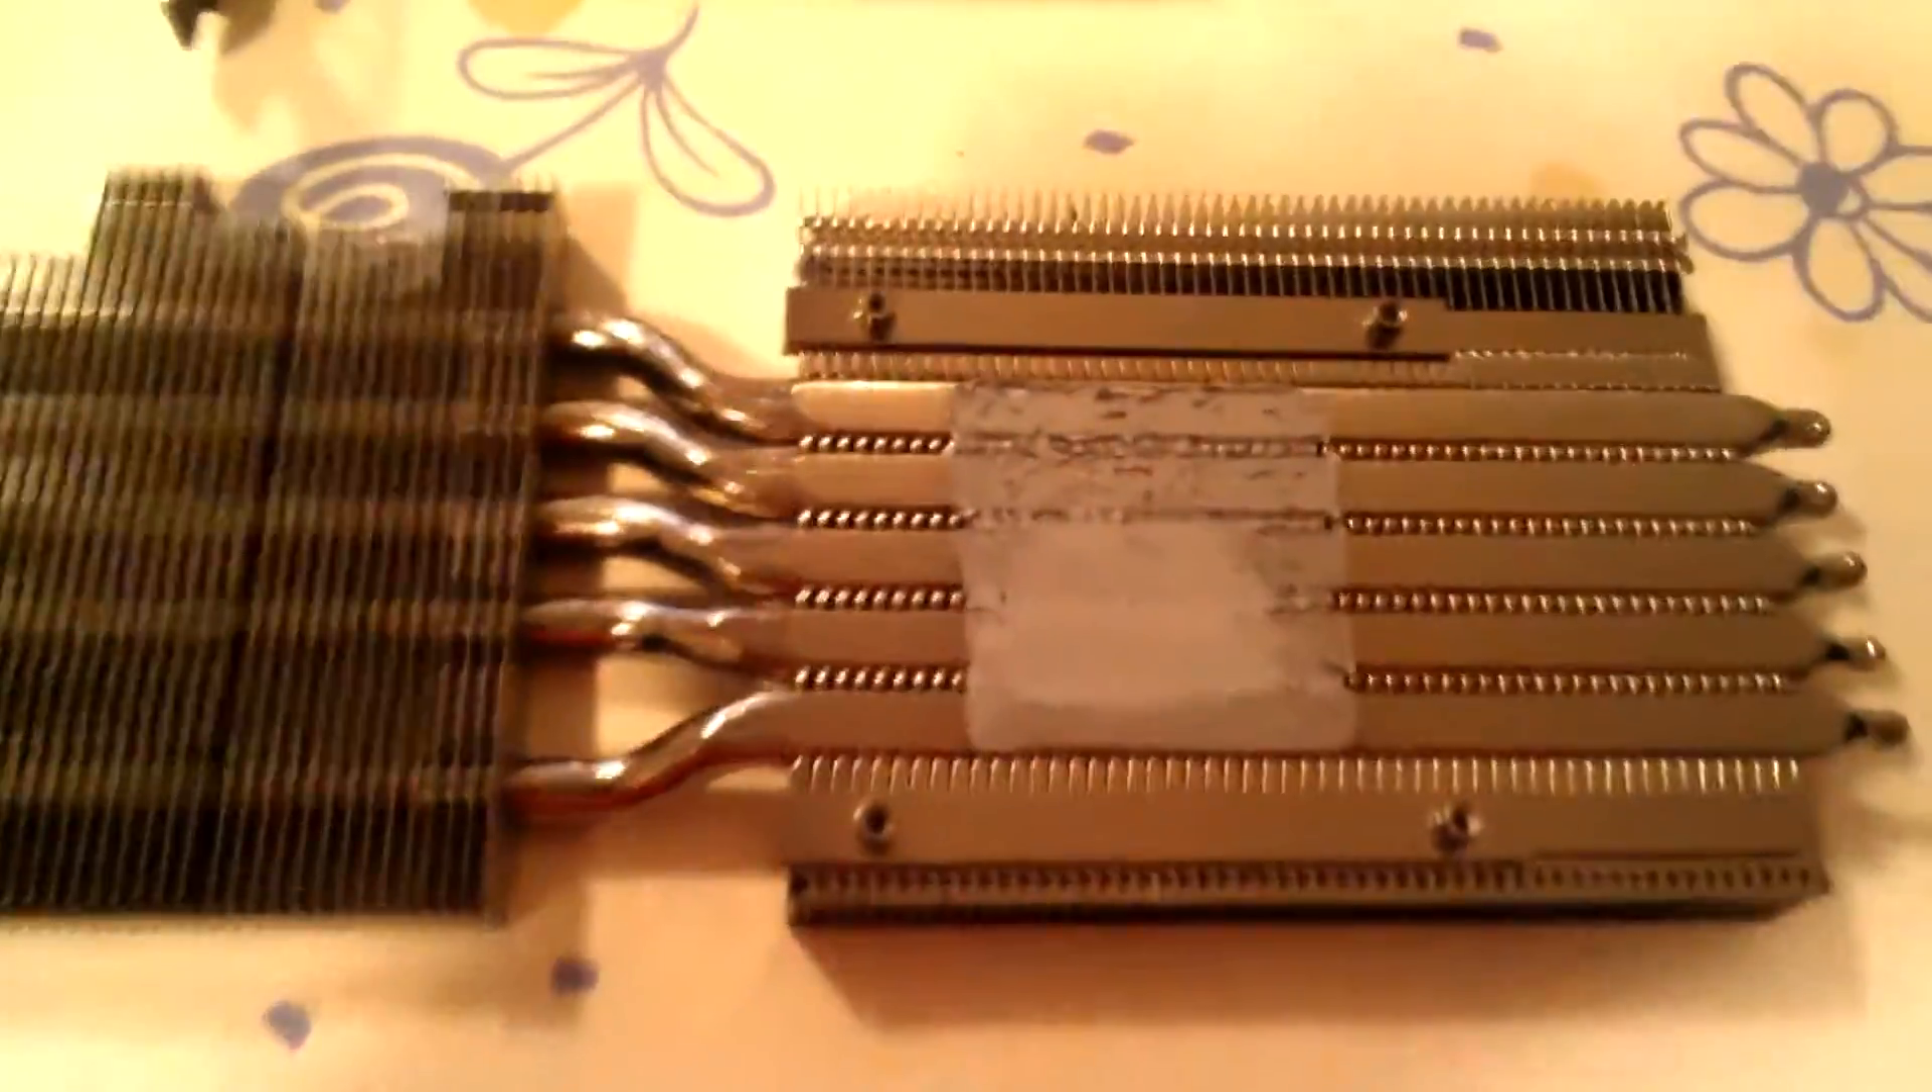All right now we got the heat sink off and you can tell it's a heat pipe design but I think they did a pretty terrible job on this thermal compound if I'm honest.